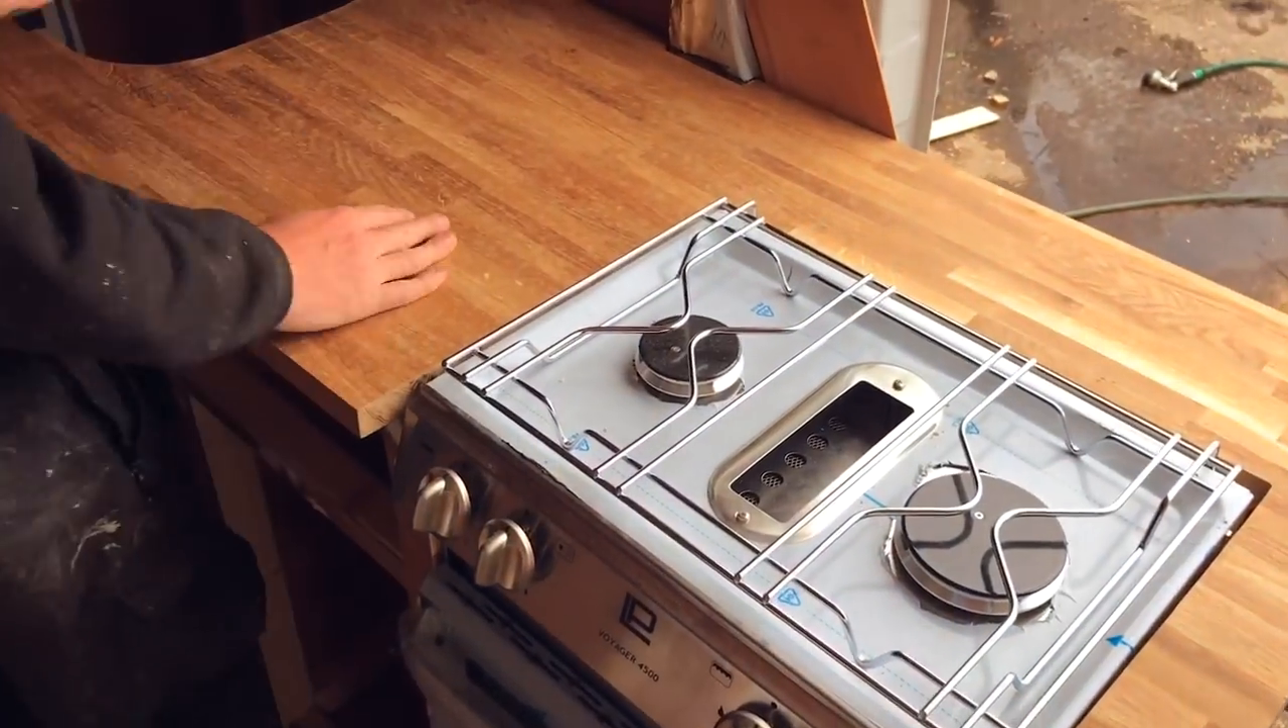So the cabinet the worktop cutting out went to plan all worked out well everything fits.